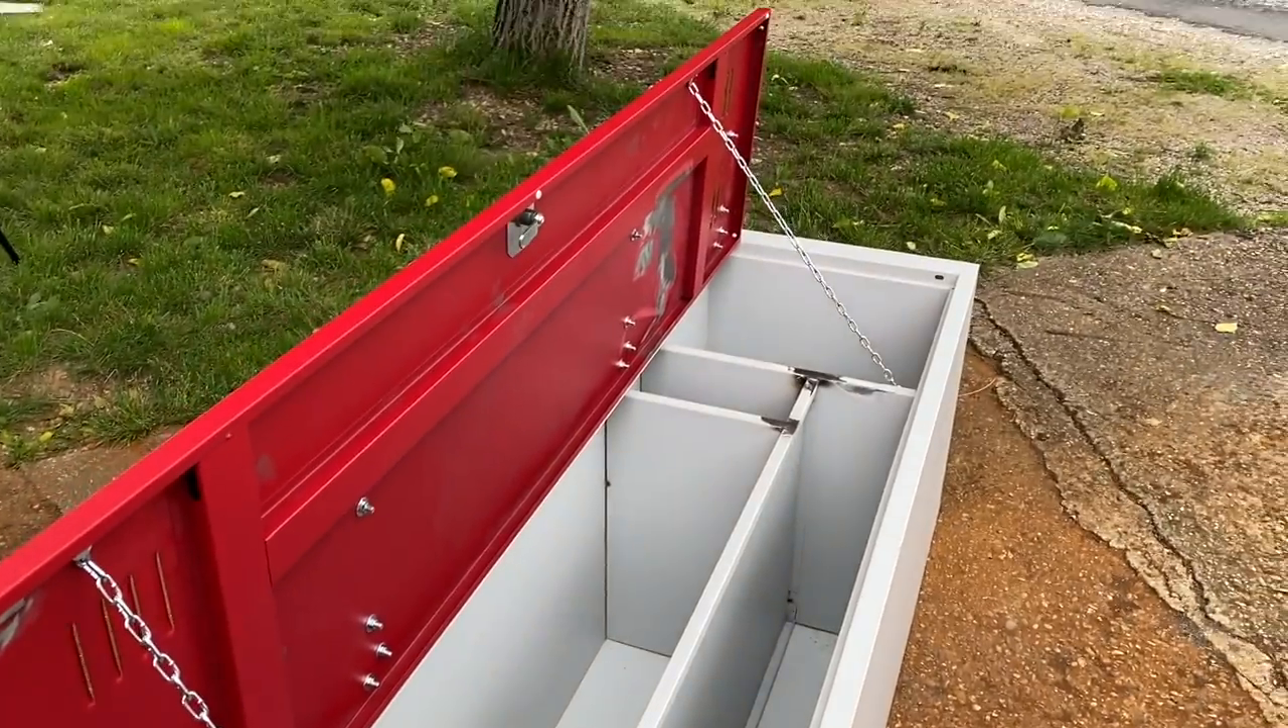Et voilà le travail, les deux chaînes sont fixées maintenant.